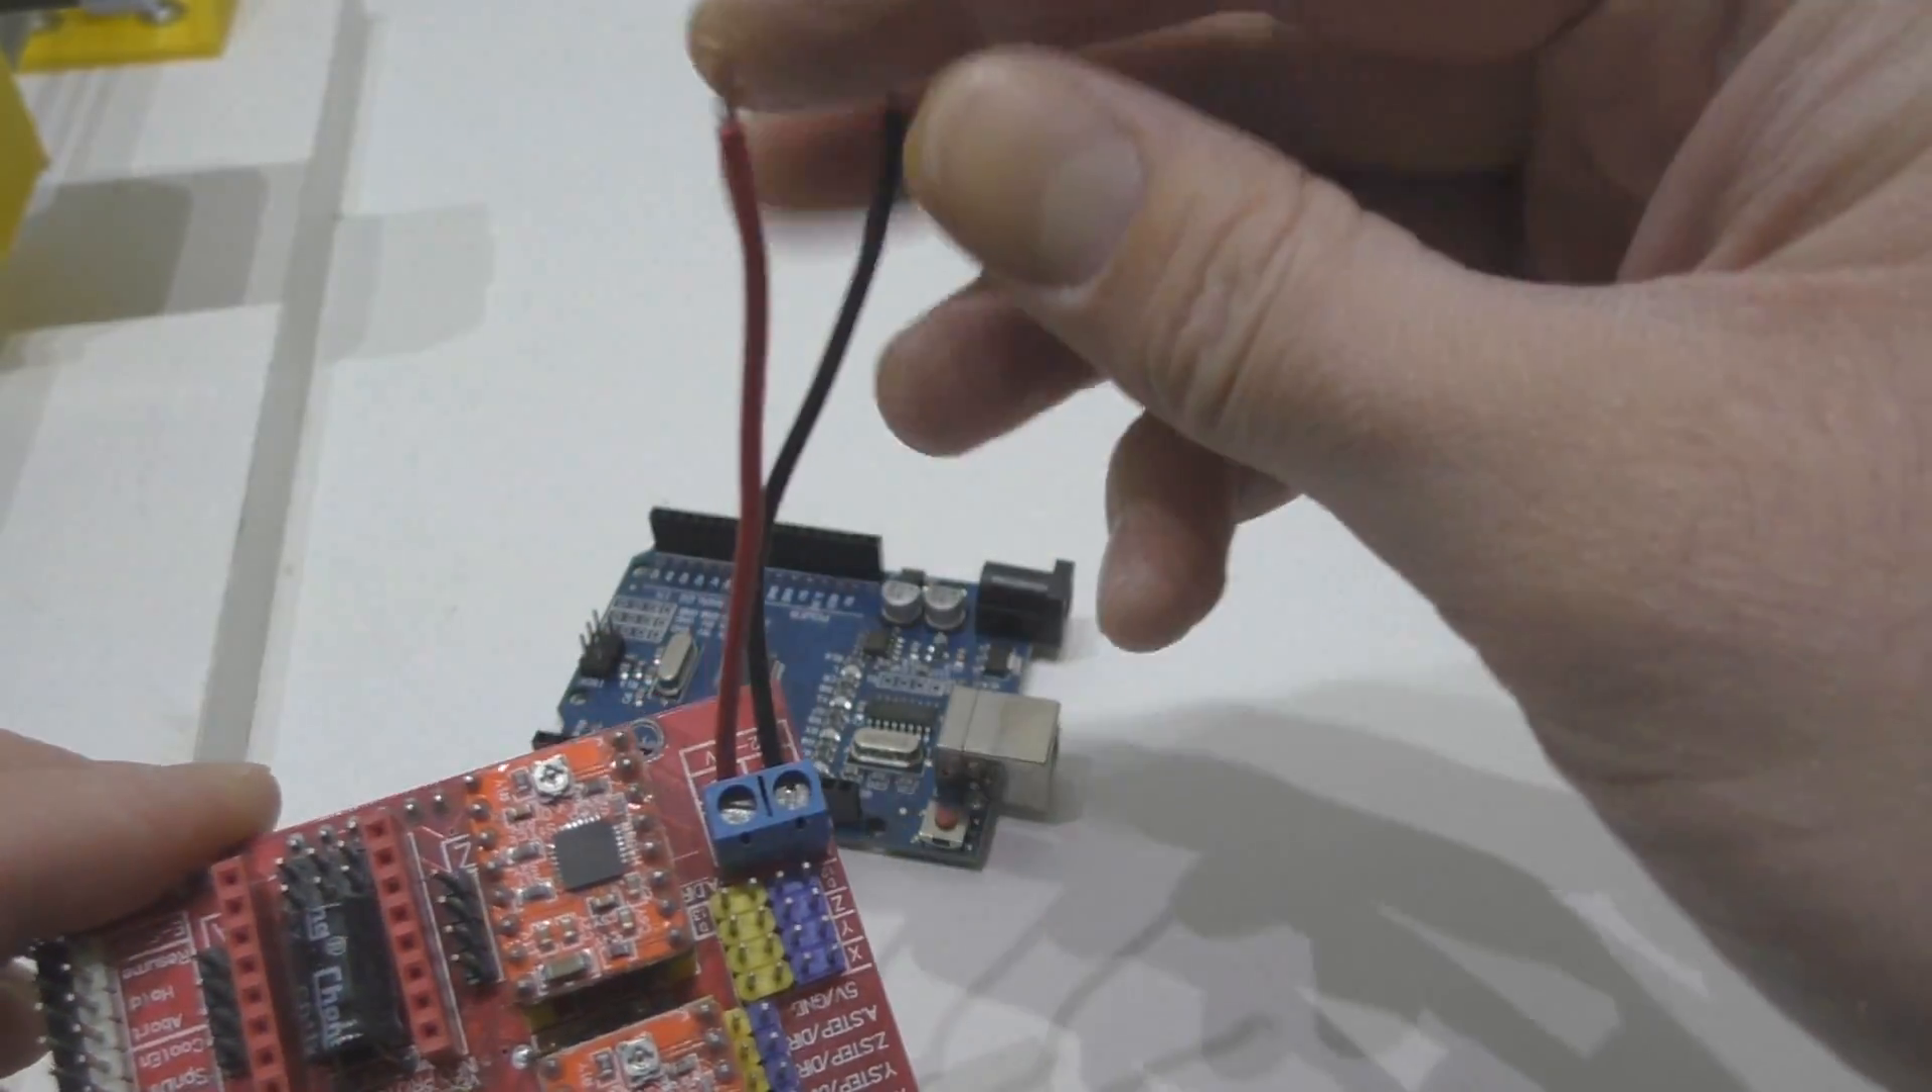В разъем питания установлены провода для подключения к блоку питания.